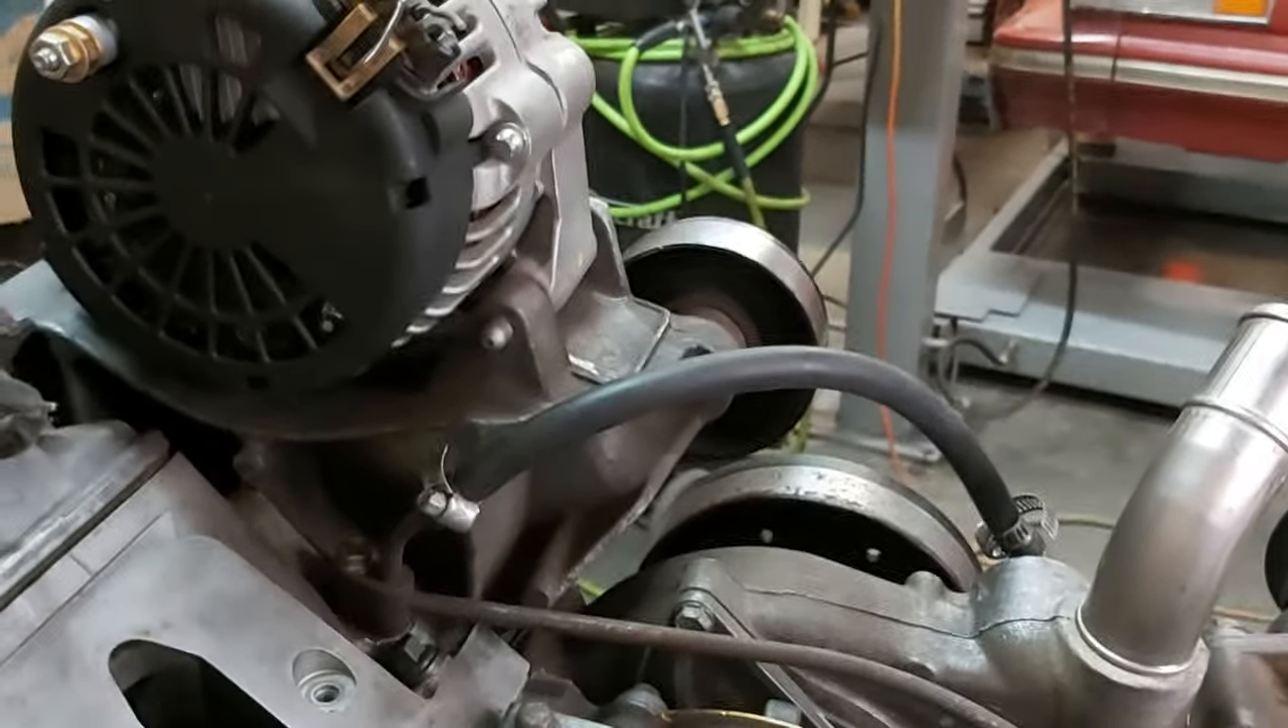So, yeah, so there's our little line and we've got a clamp on there so it won't come off.